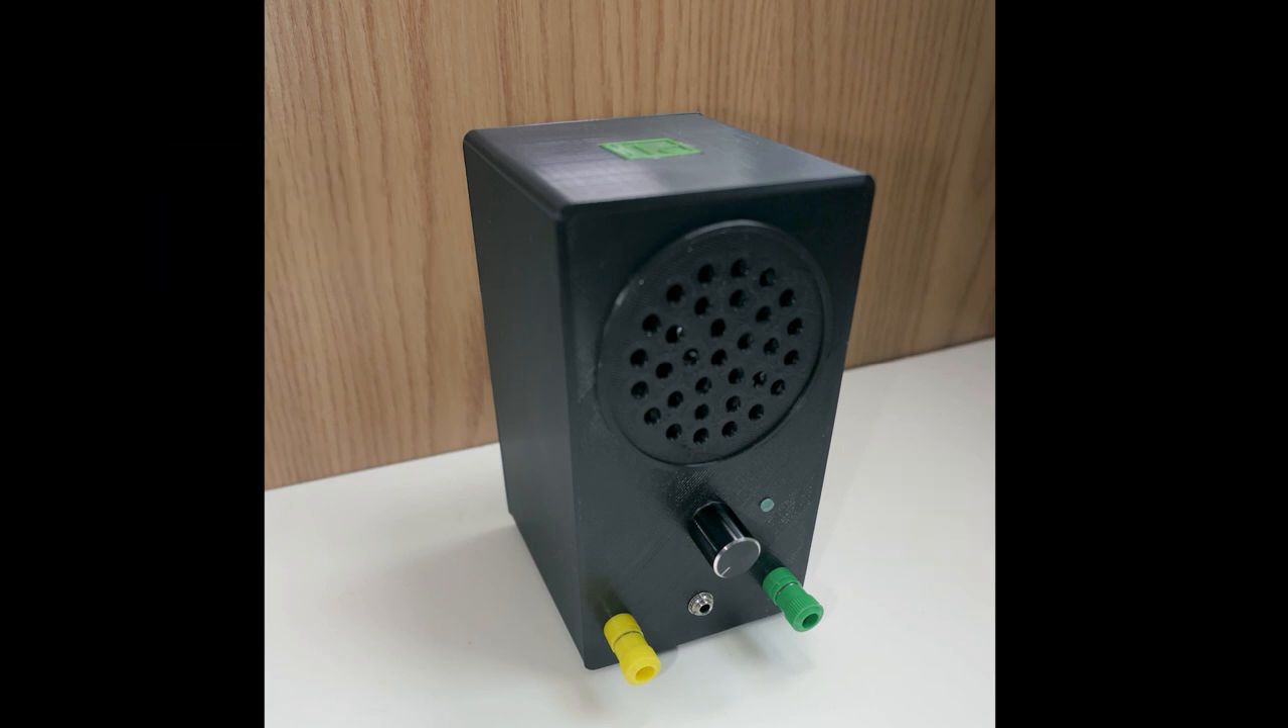I added a little grill to go around the speaker.